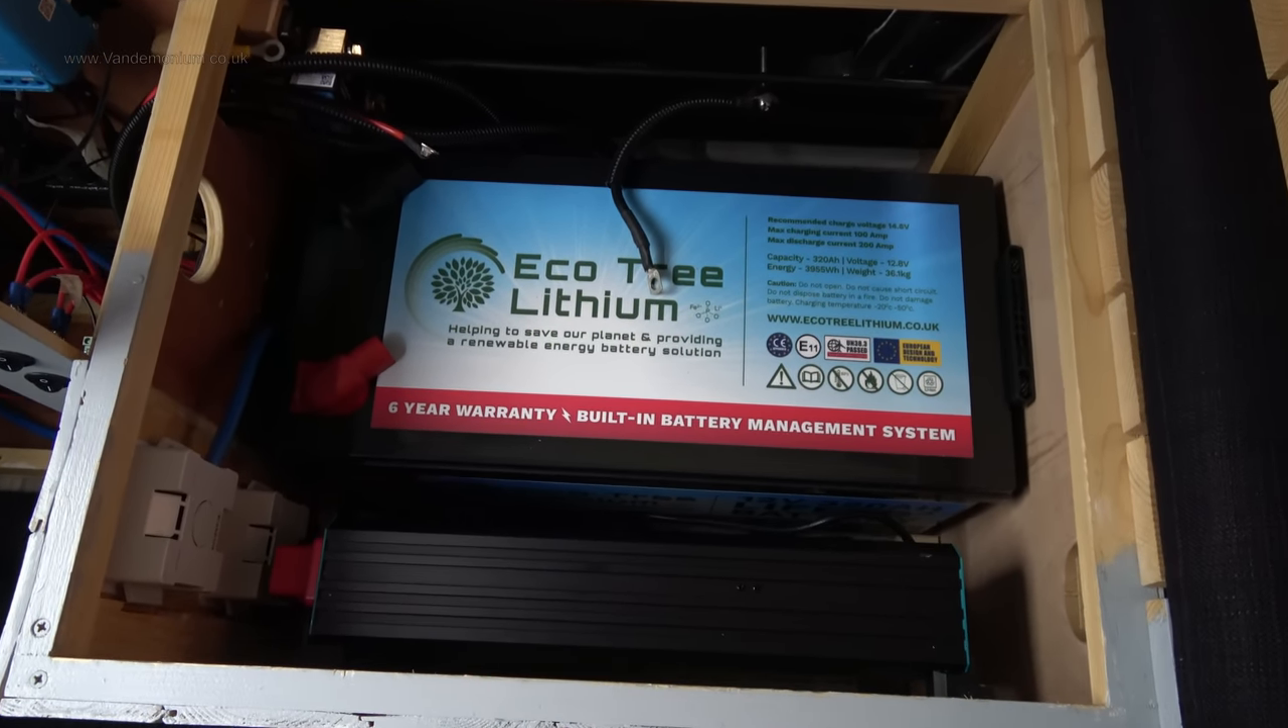I did manage as you can see to get the battery in where the old one was by taking out the old divider and it's a little bit awkward to get into that space.